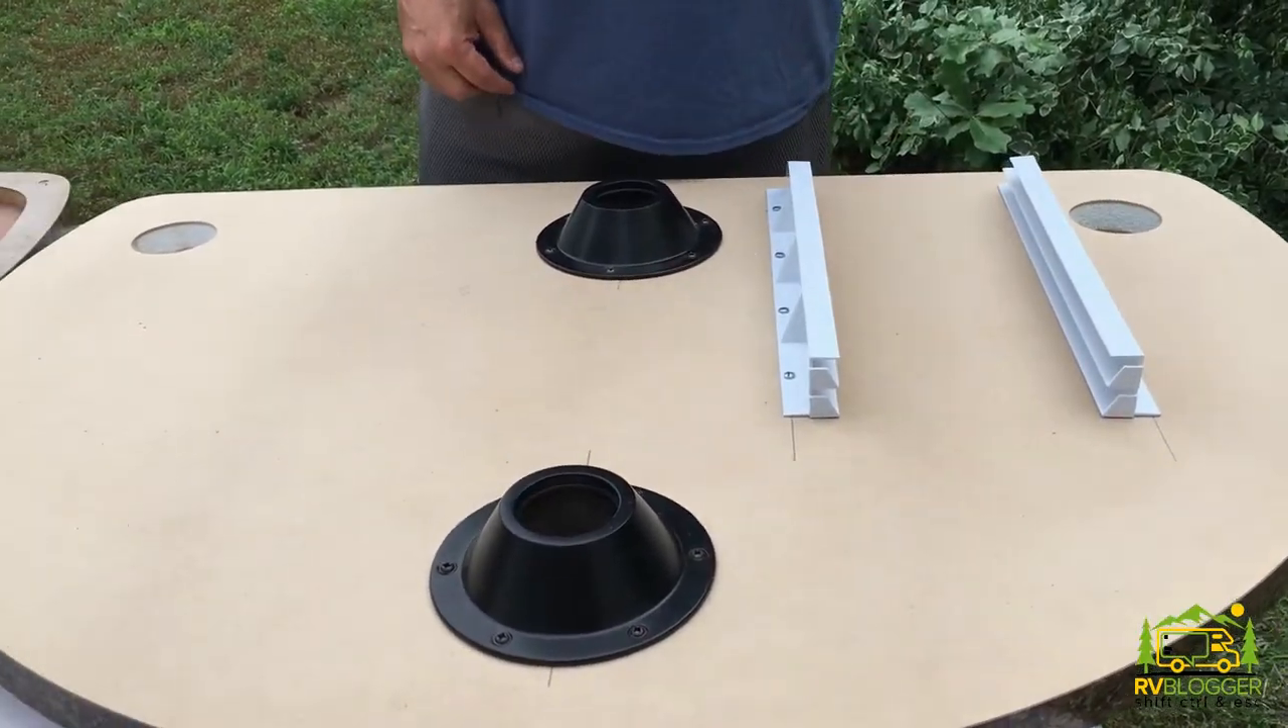The cups are installed that will sit on the poles, so that's what holds the table in place. Our drawer guides are installed so we can slide our drawer in with all of our silverware.